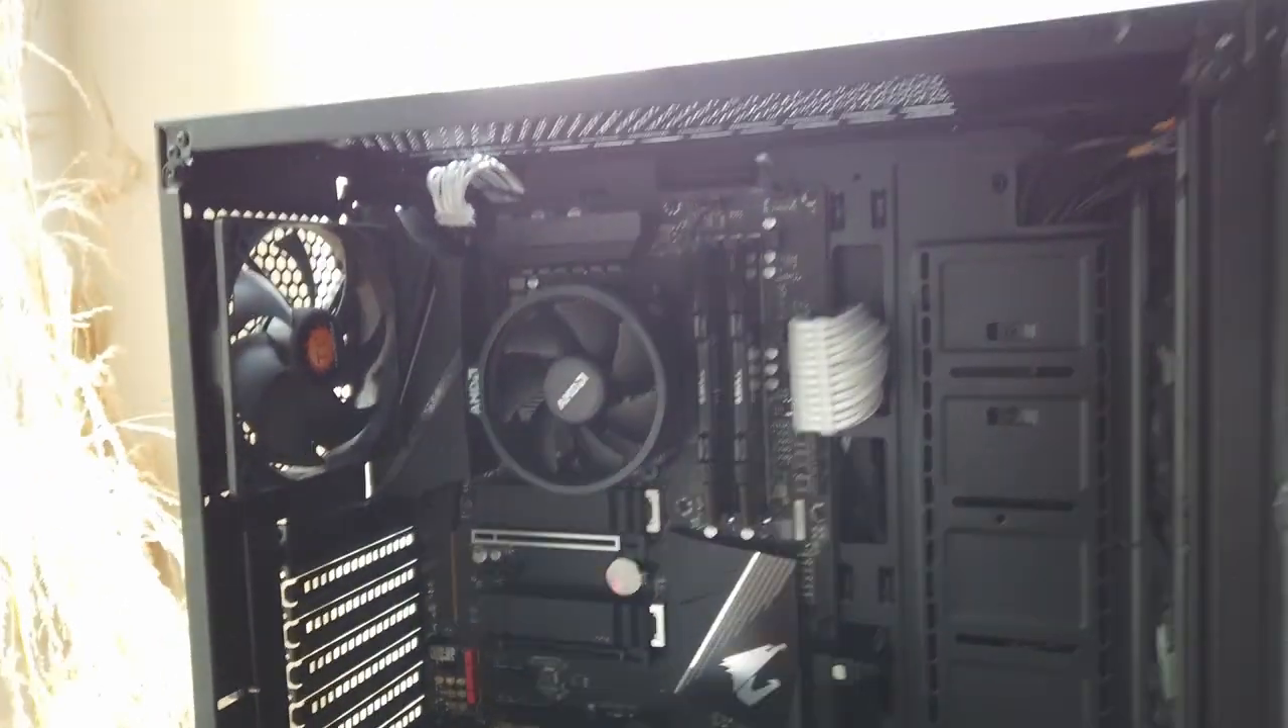Here we've got almost everything in as you guys can see no graphics card yet.